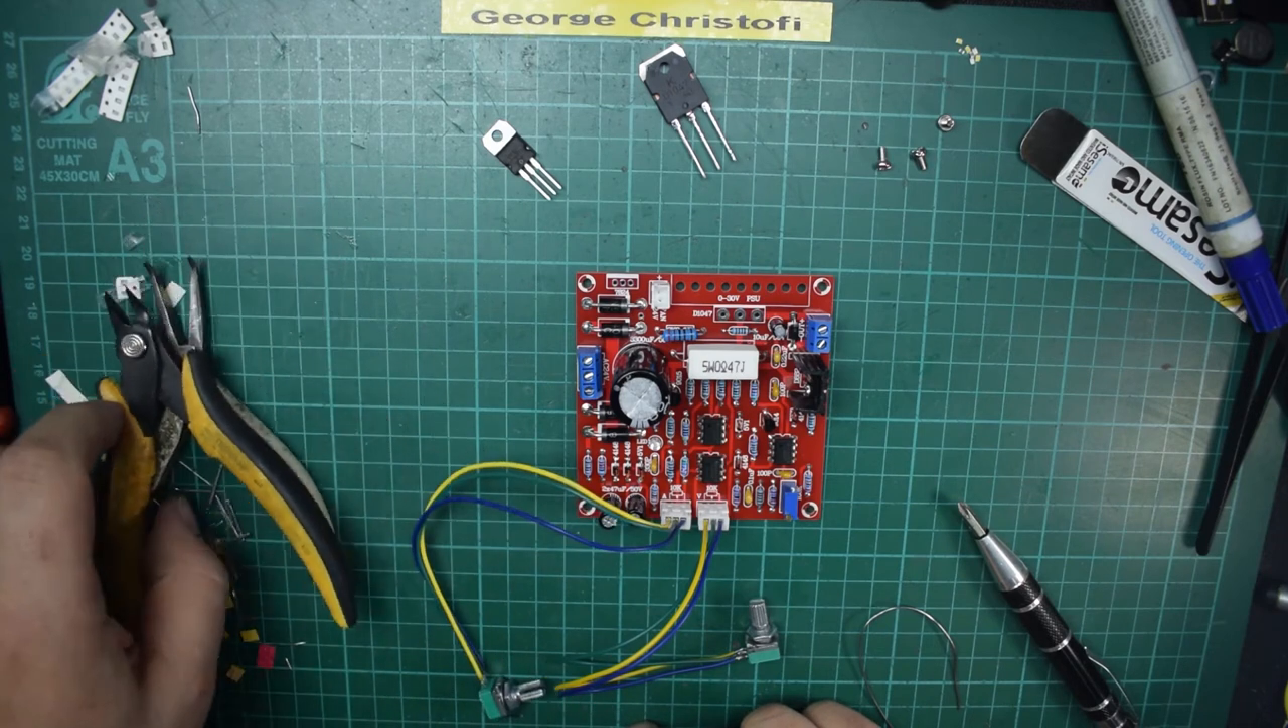As you can see there are two main components not soldered on the board.